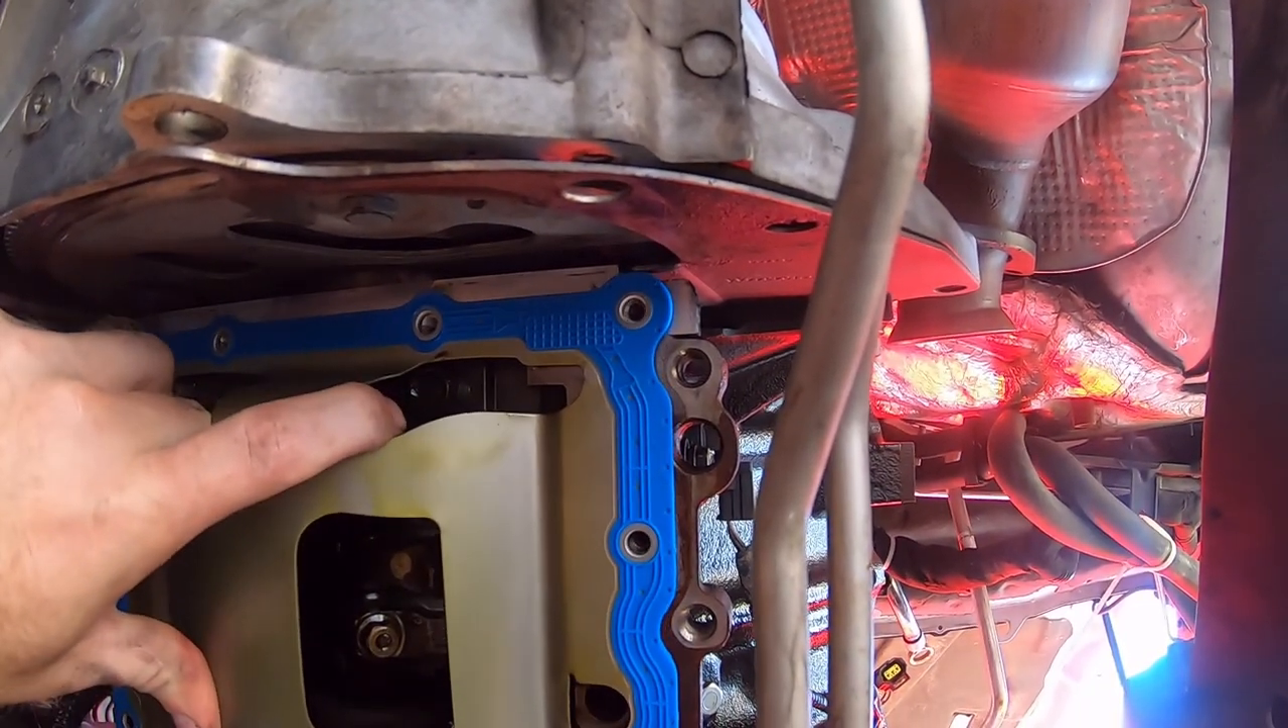We still got to get the pan lined up and get the pan bolted on here.